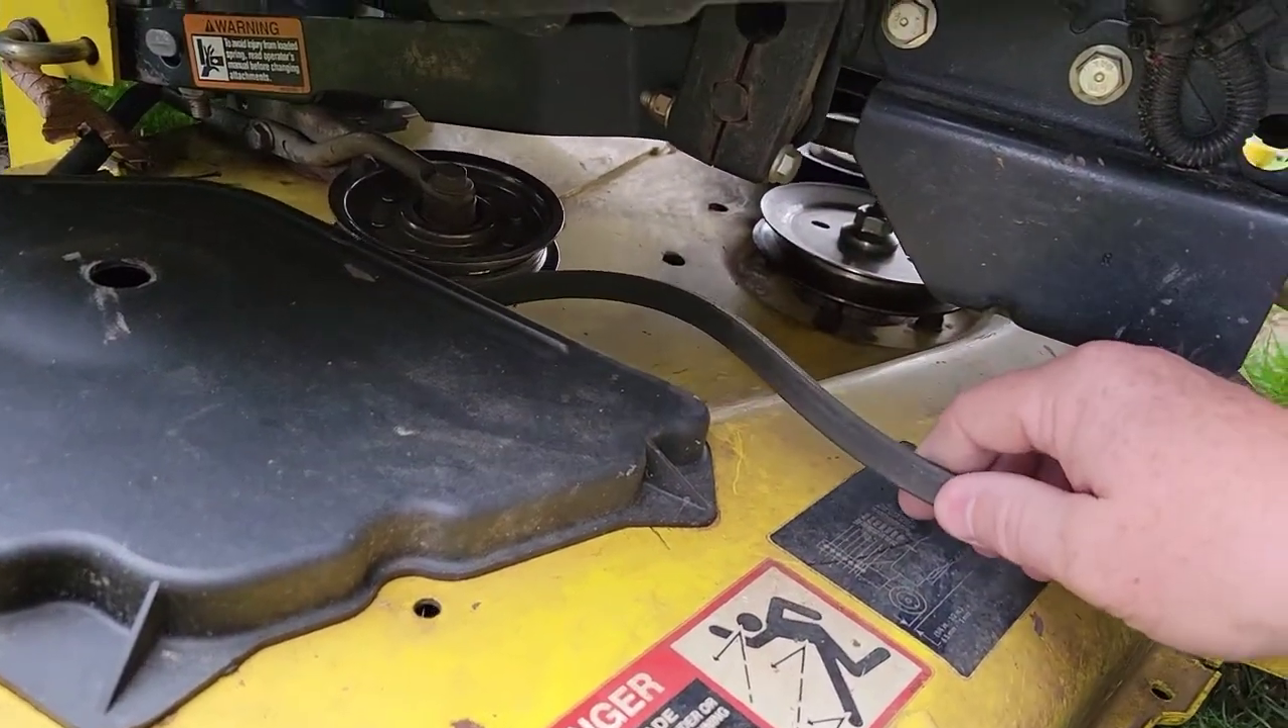And if I look down here, I can see the belt has come off the deck.